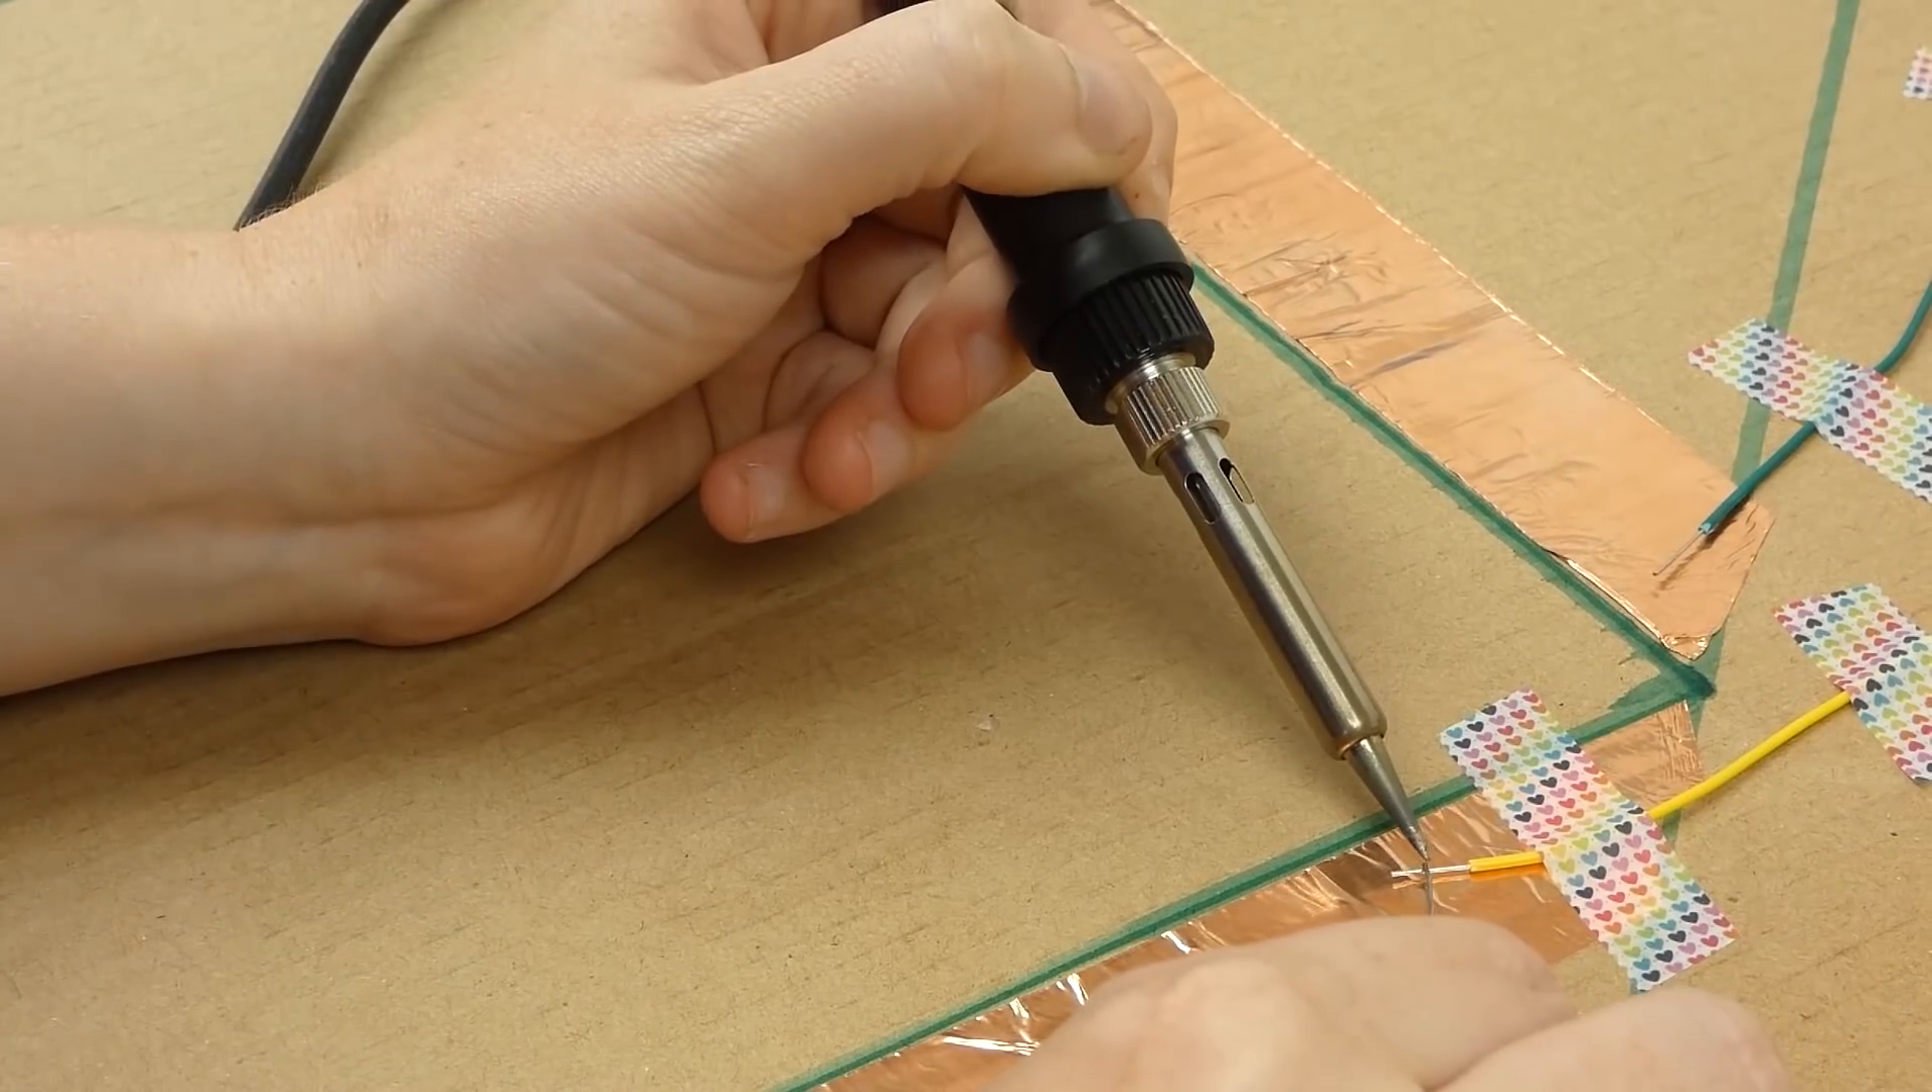So I've just taped all the wires into position and now I'm ready to solder.